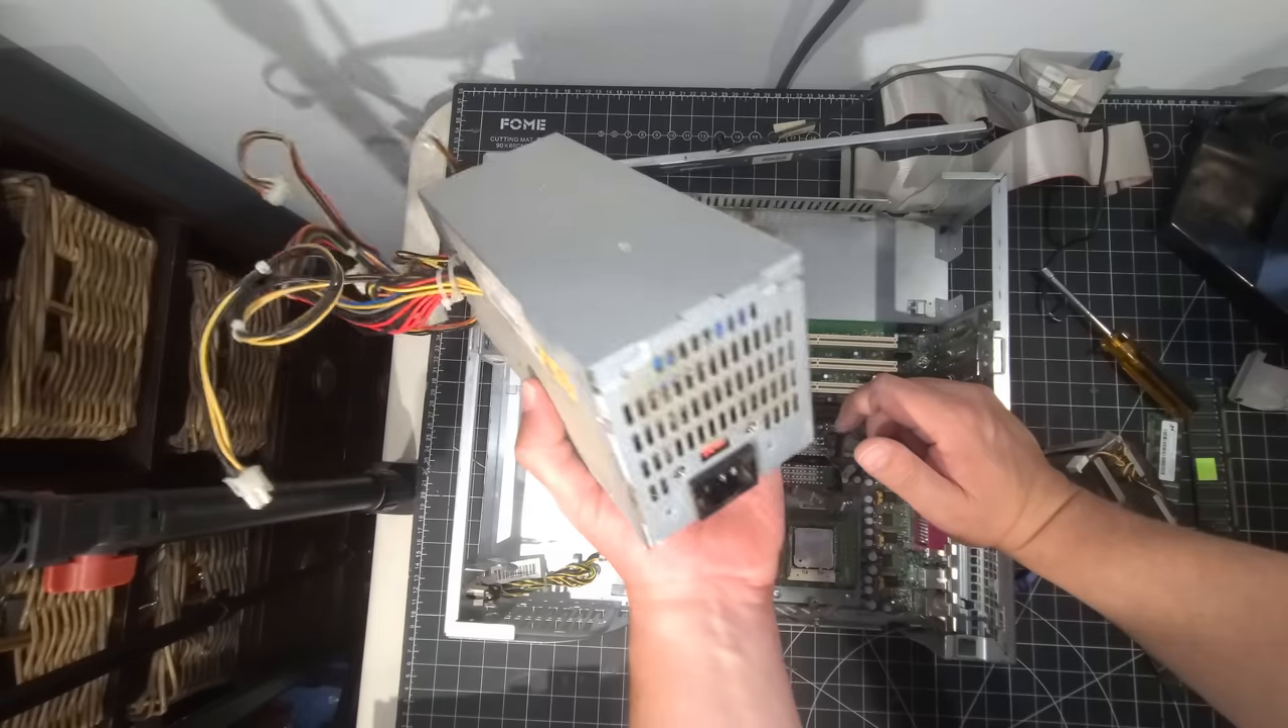Here we are, we have the power supply removed.